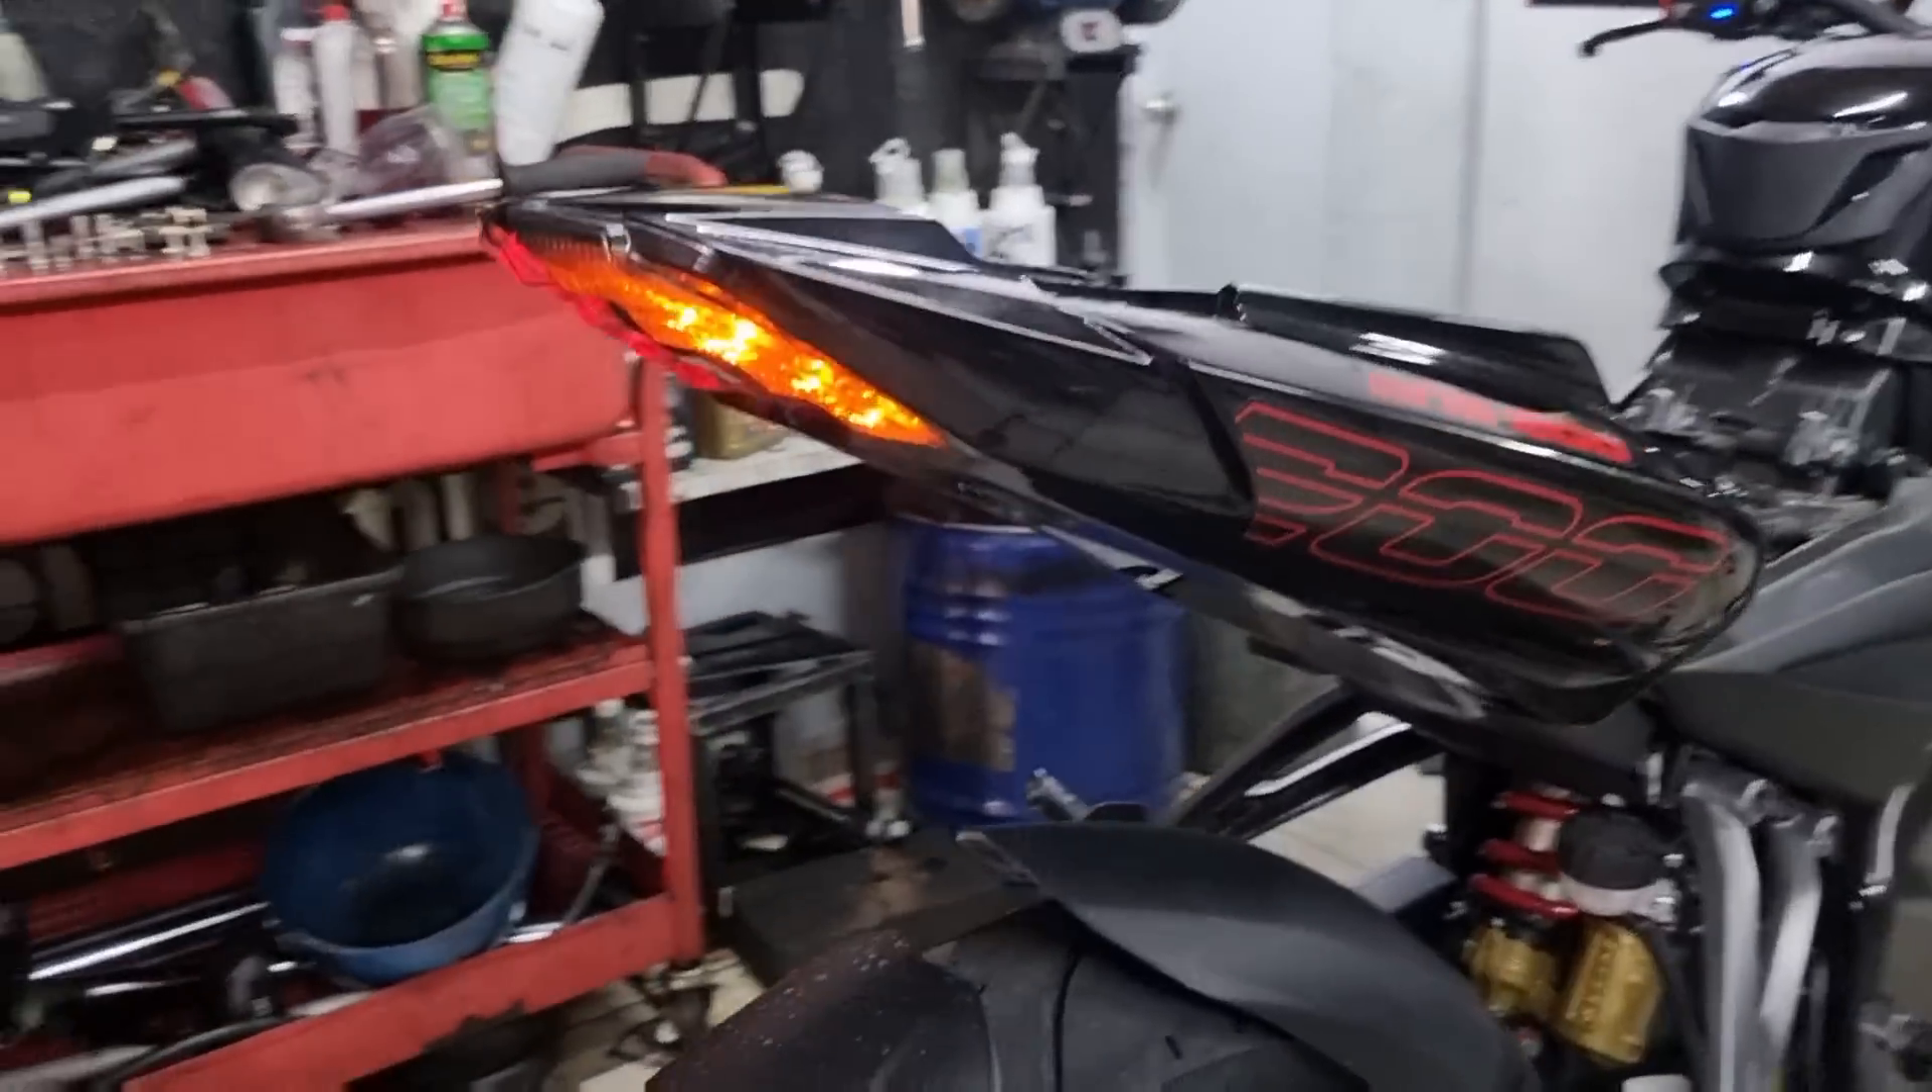Ya tenemos el stop integrado instalado.